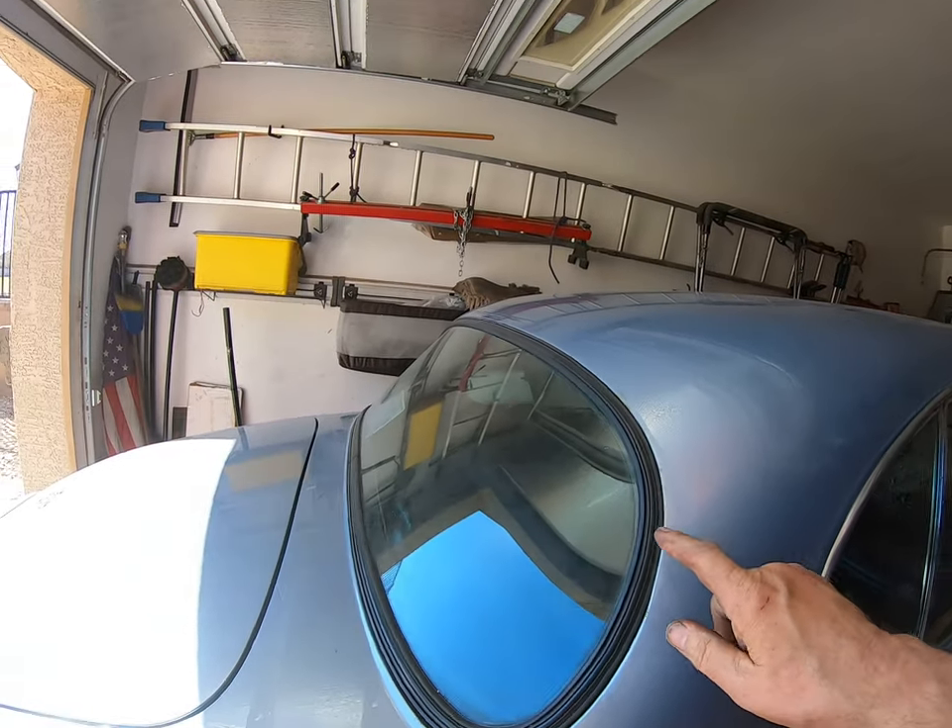He's got the chrome strips to put in here he just hasn't put them in yet.